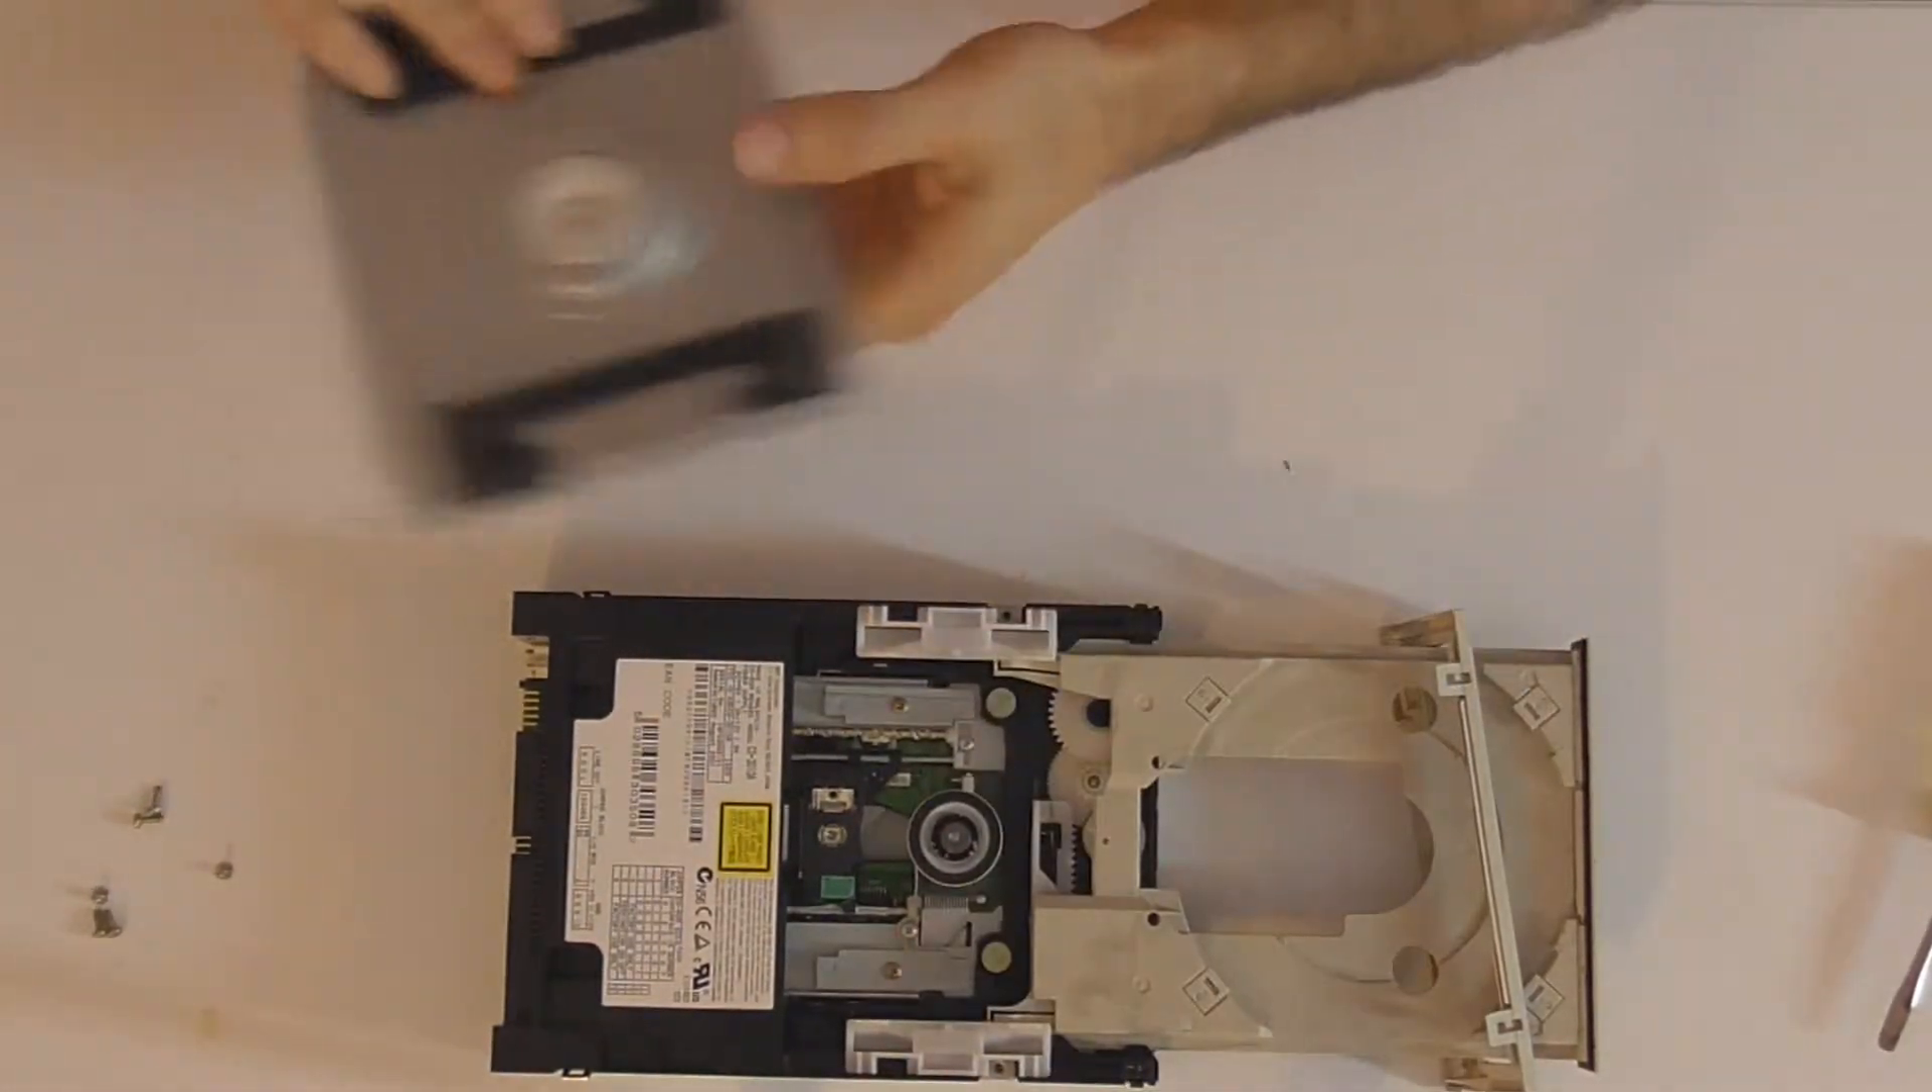This is the top panel and as you can see I have pried it off.